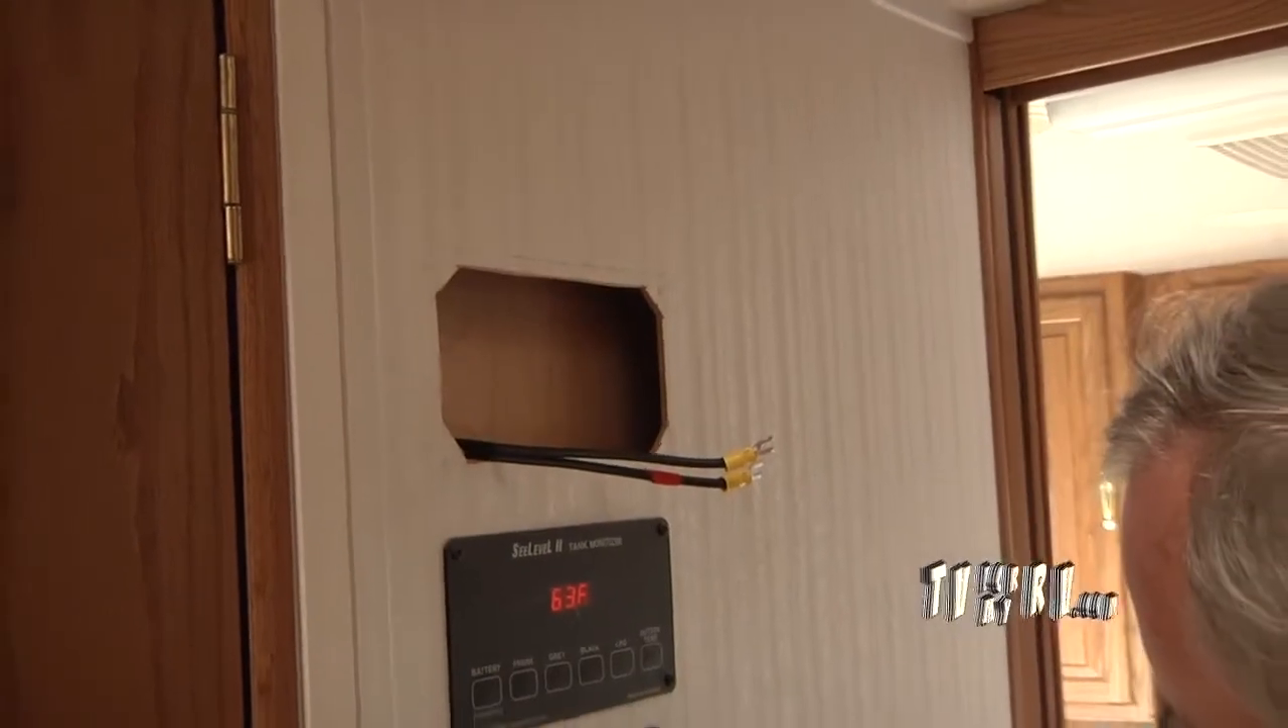And now, we'll put the wires coming from the battery through the hole to the charge controller. We've installed the slip-over connectors onto the wires coming from the battery.